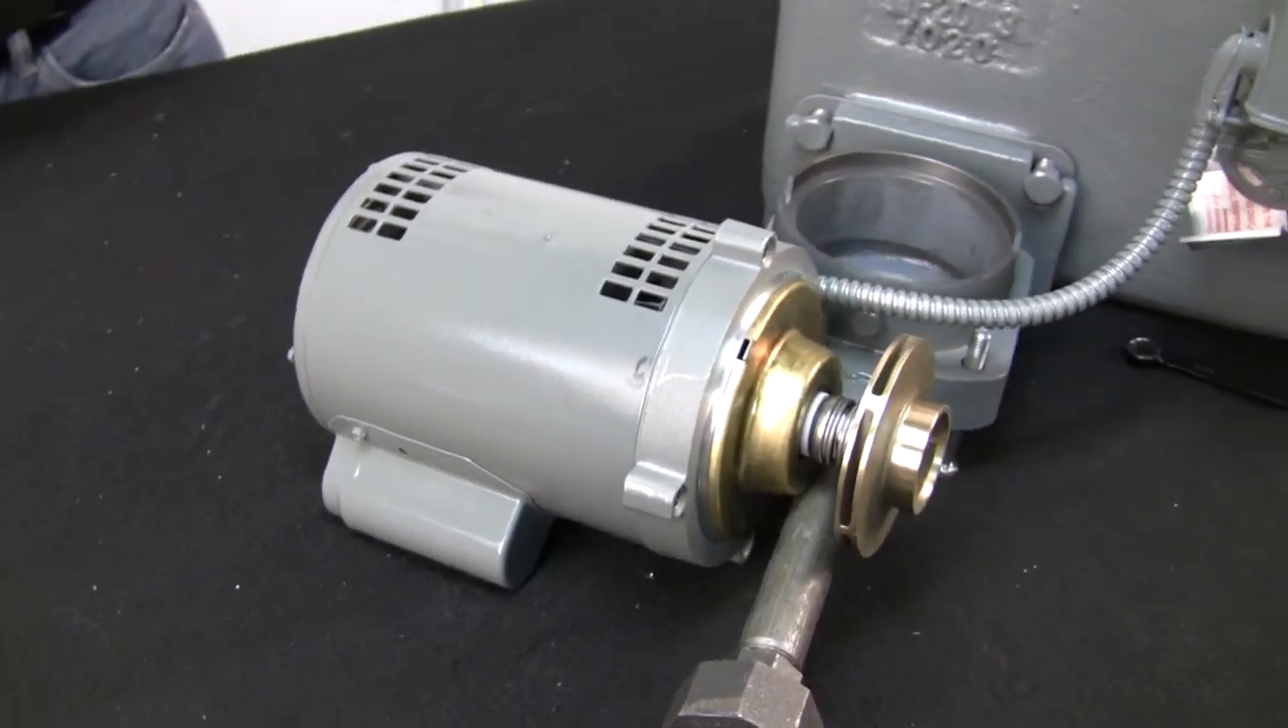So you've got your seal kit ready to go. The impeller is back on.